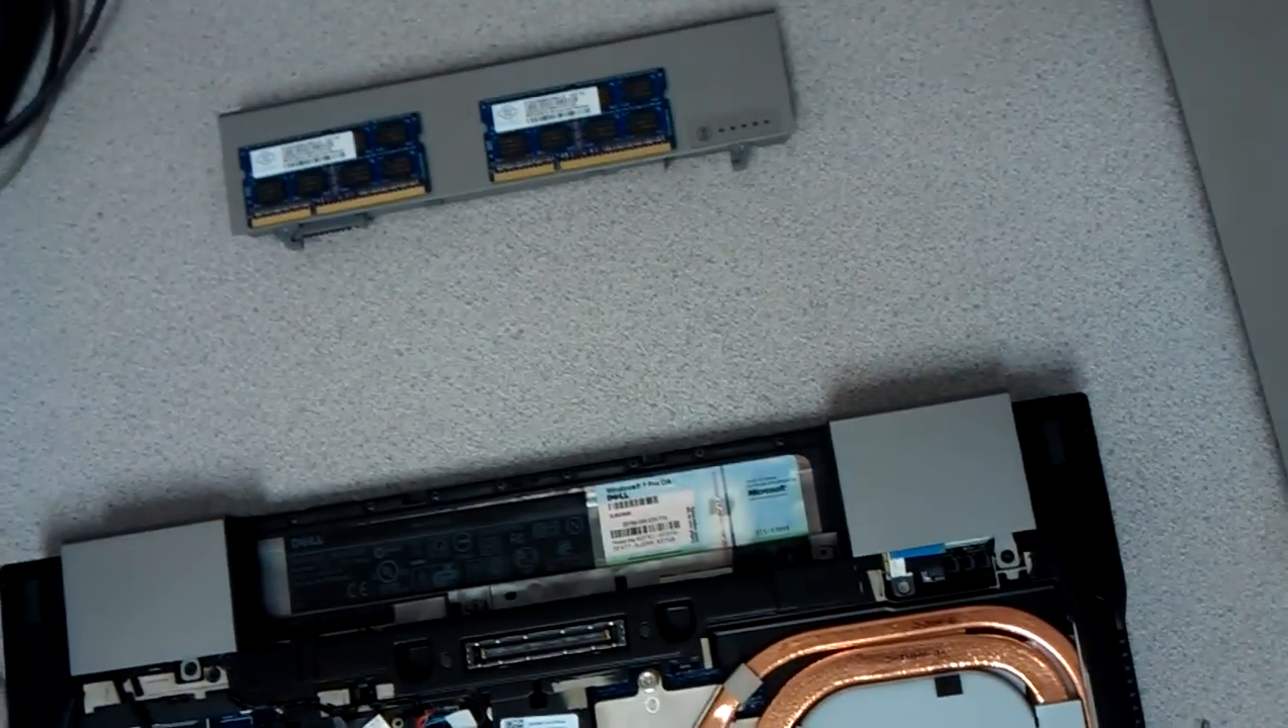And now the memory's been removed.